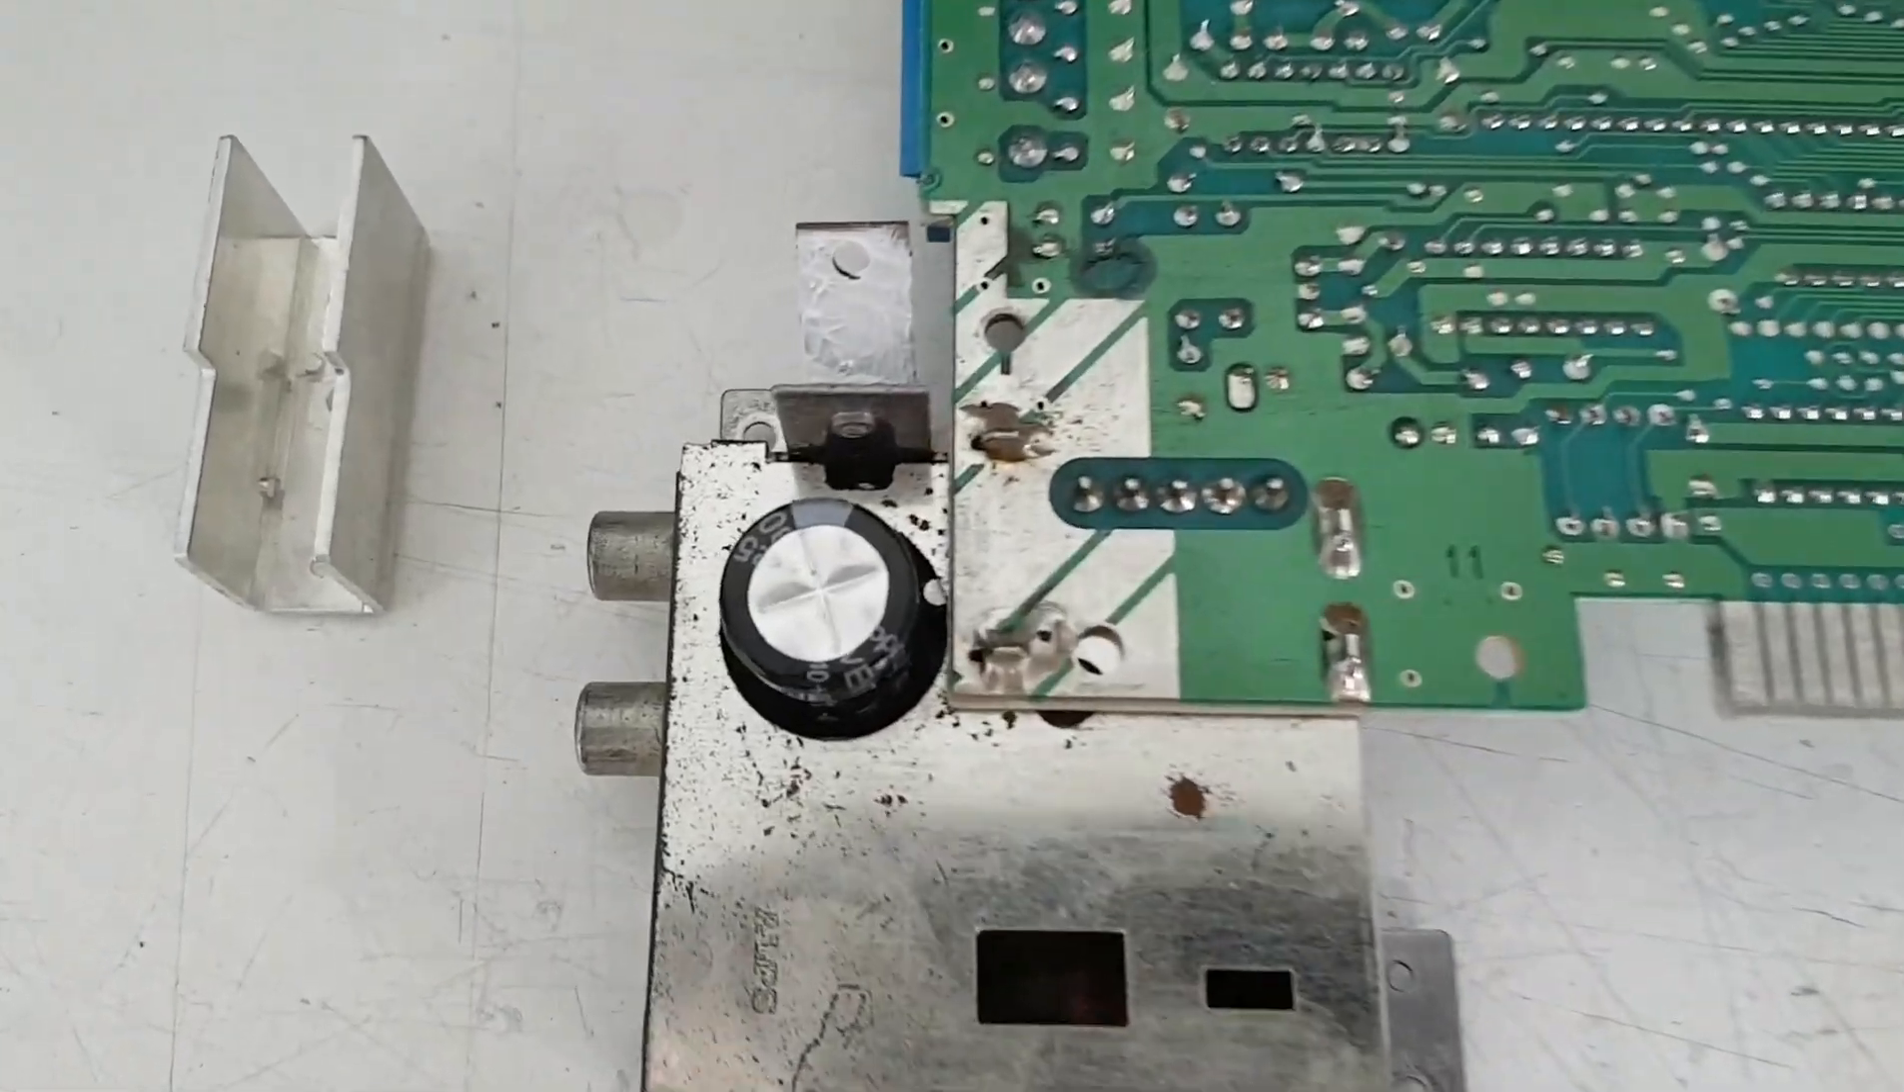Capacitor instalado. Pasta térmica no regulador de voltagem.